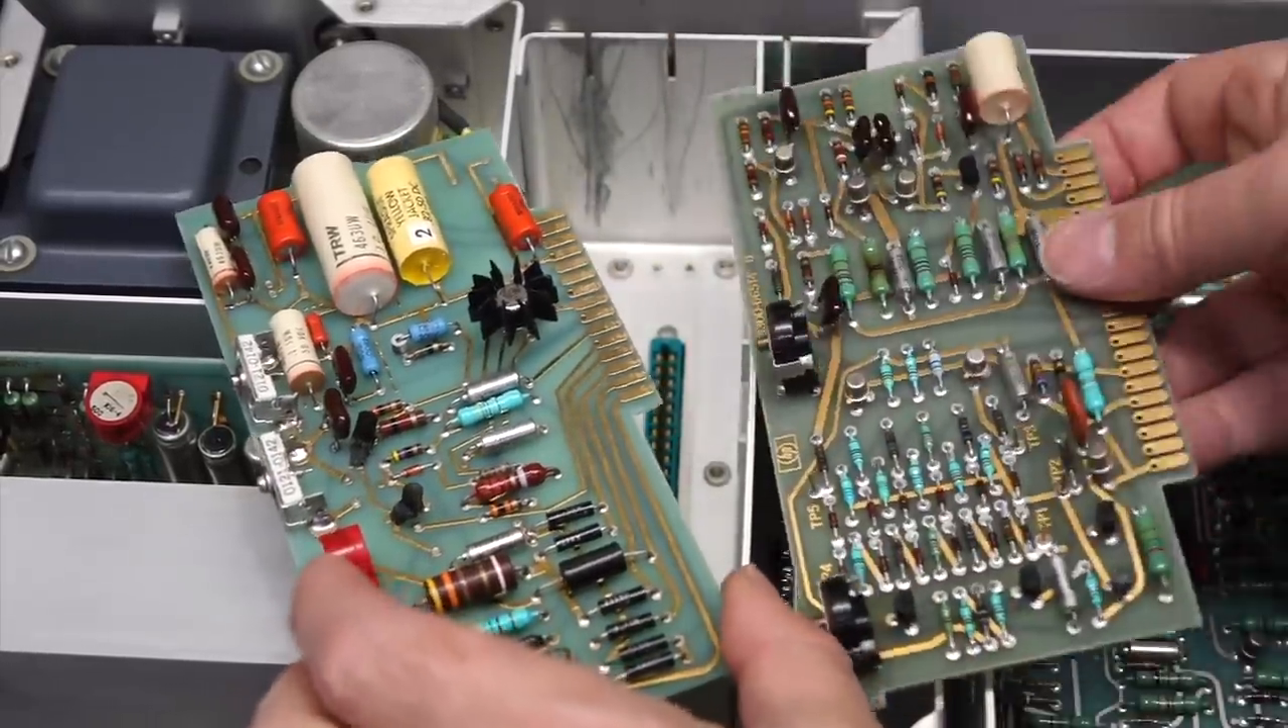And I have taken the two middle cards out of their cages.